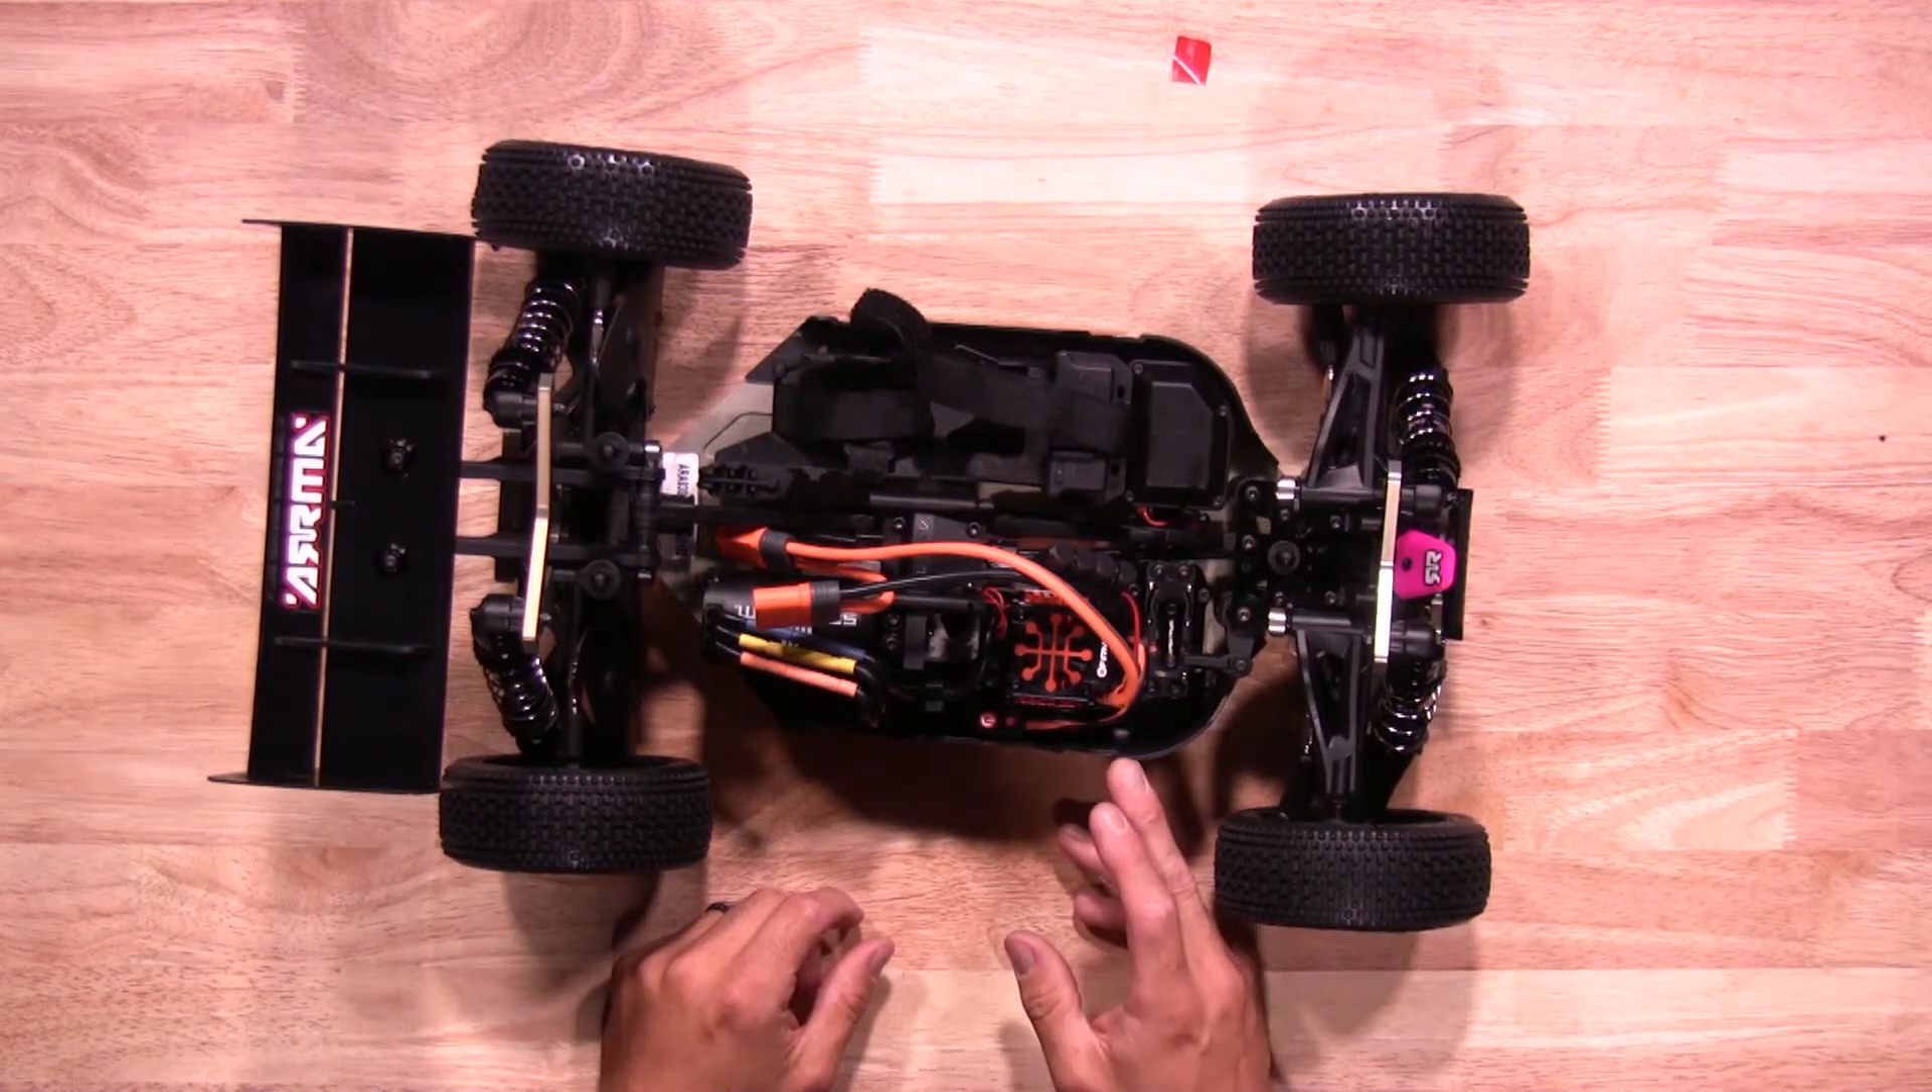All your electronics have been installed.